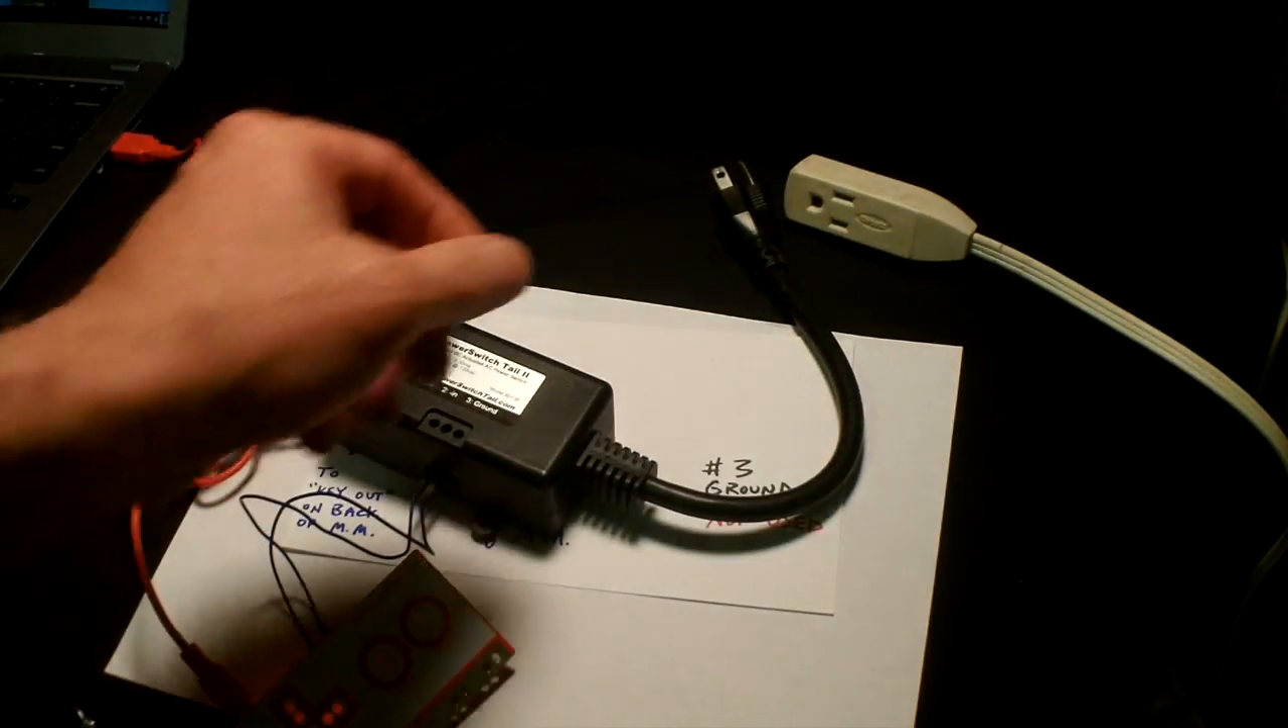So here we have our power switch tail connected to our makey makey however I haven't connected it to the power here.